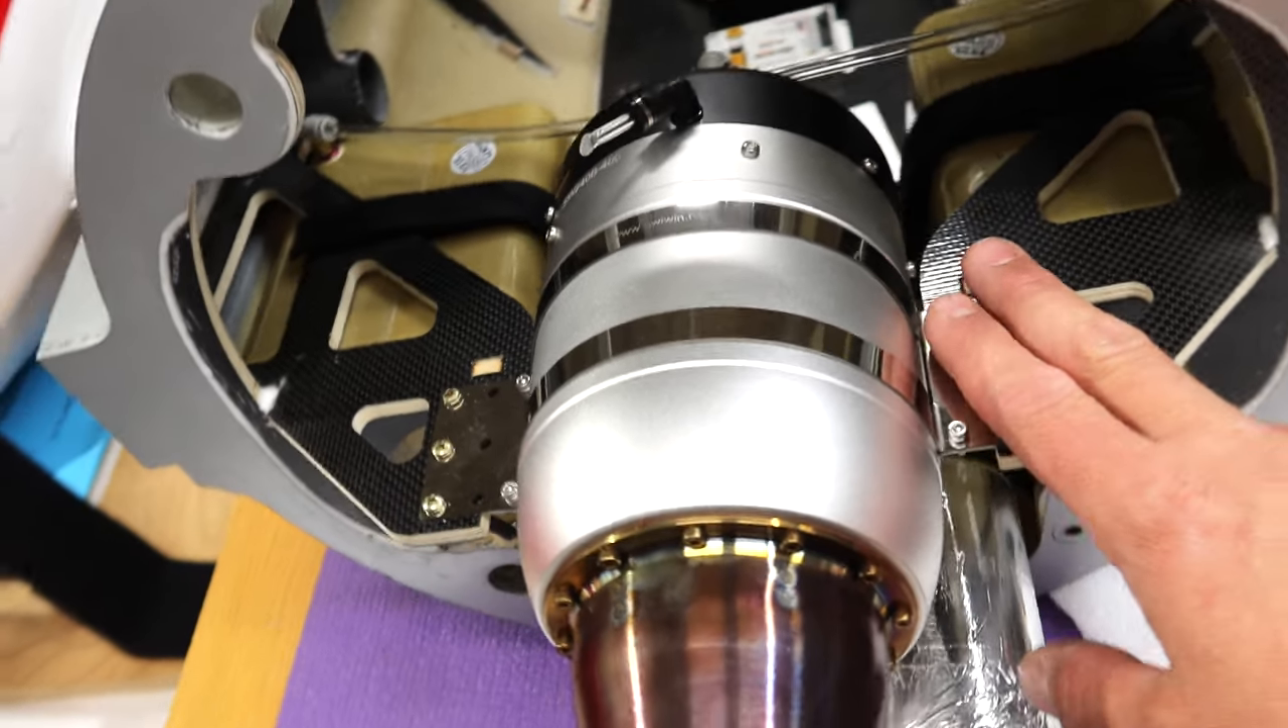So anyways, we've got the engine mounted. That's a big step done.